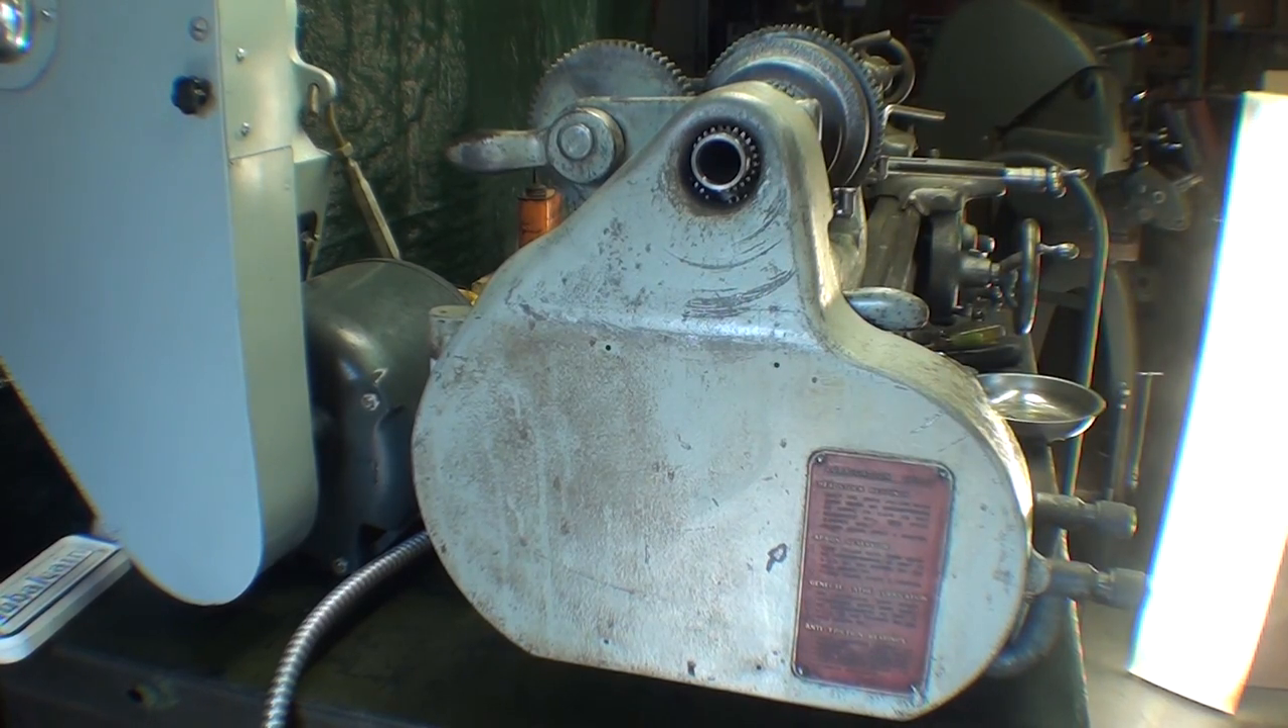And I've put the gear guard on, which sadly needs a paint job.